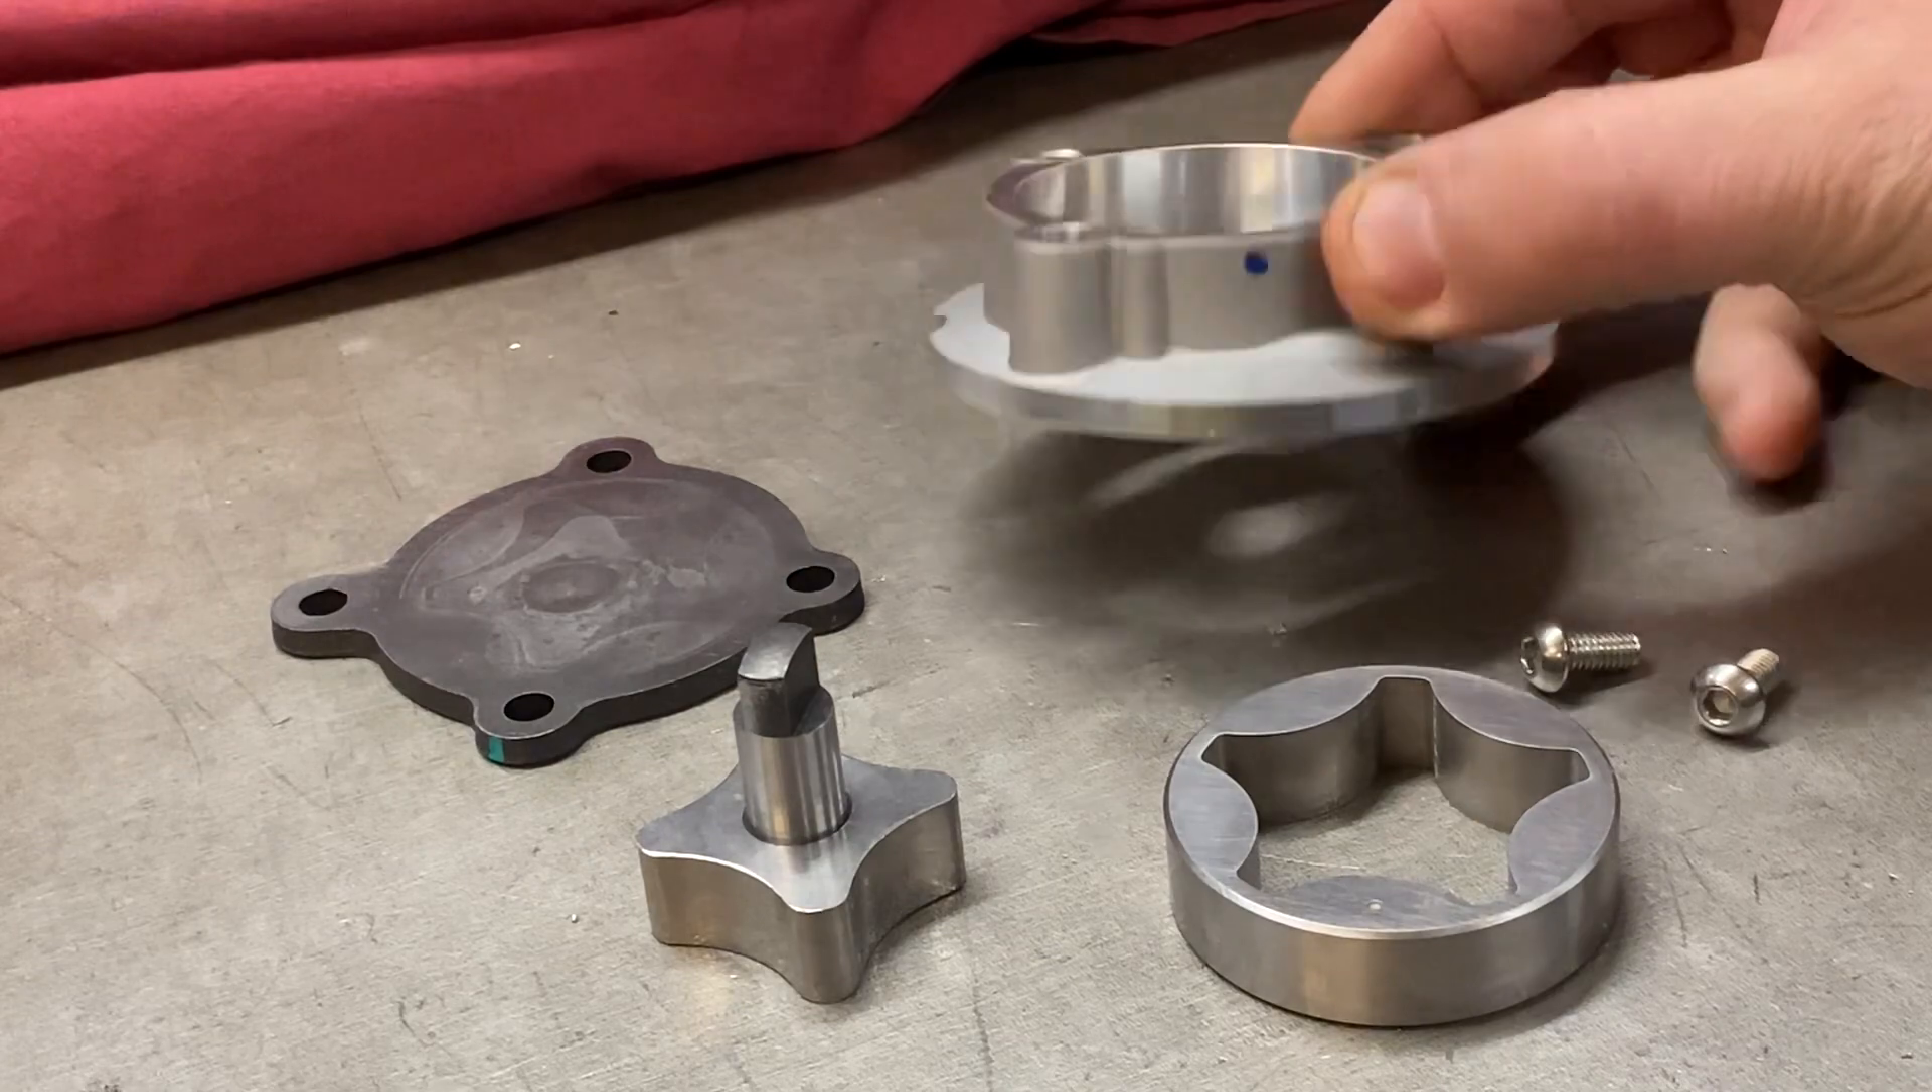Well here's one that I've stripped down and obviously you've got screws to hold the pump together.